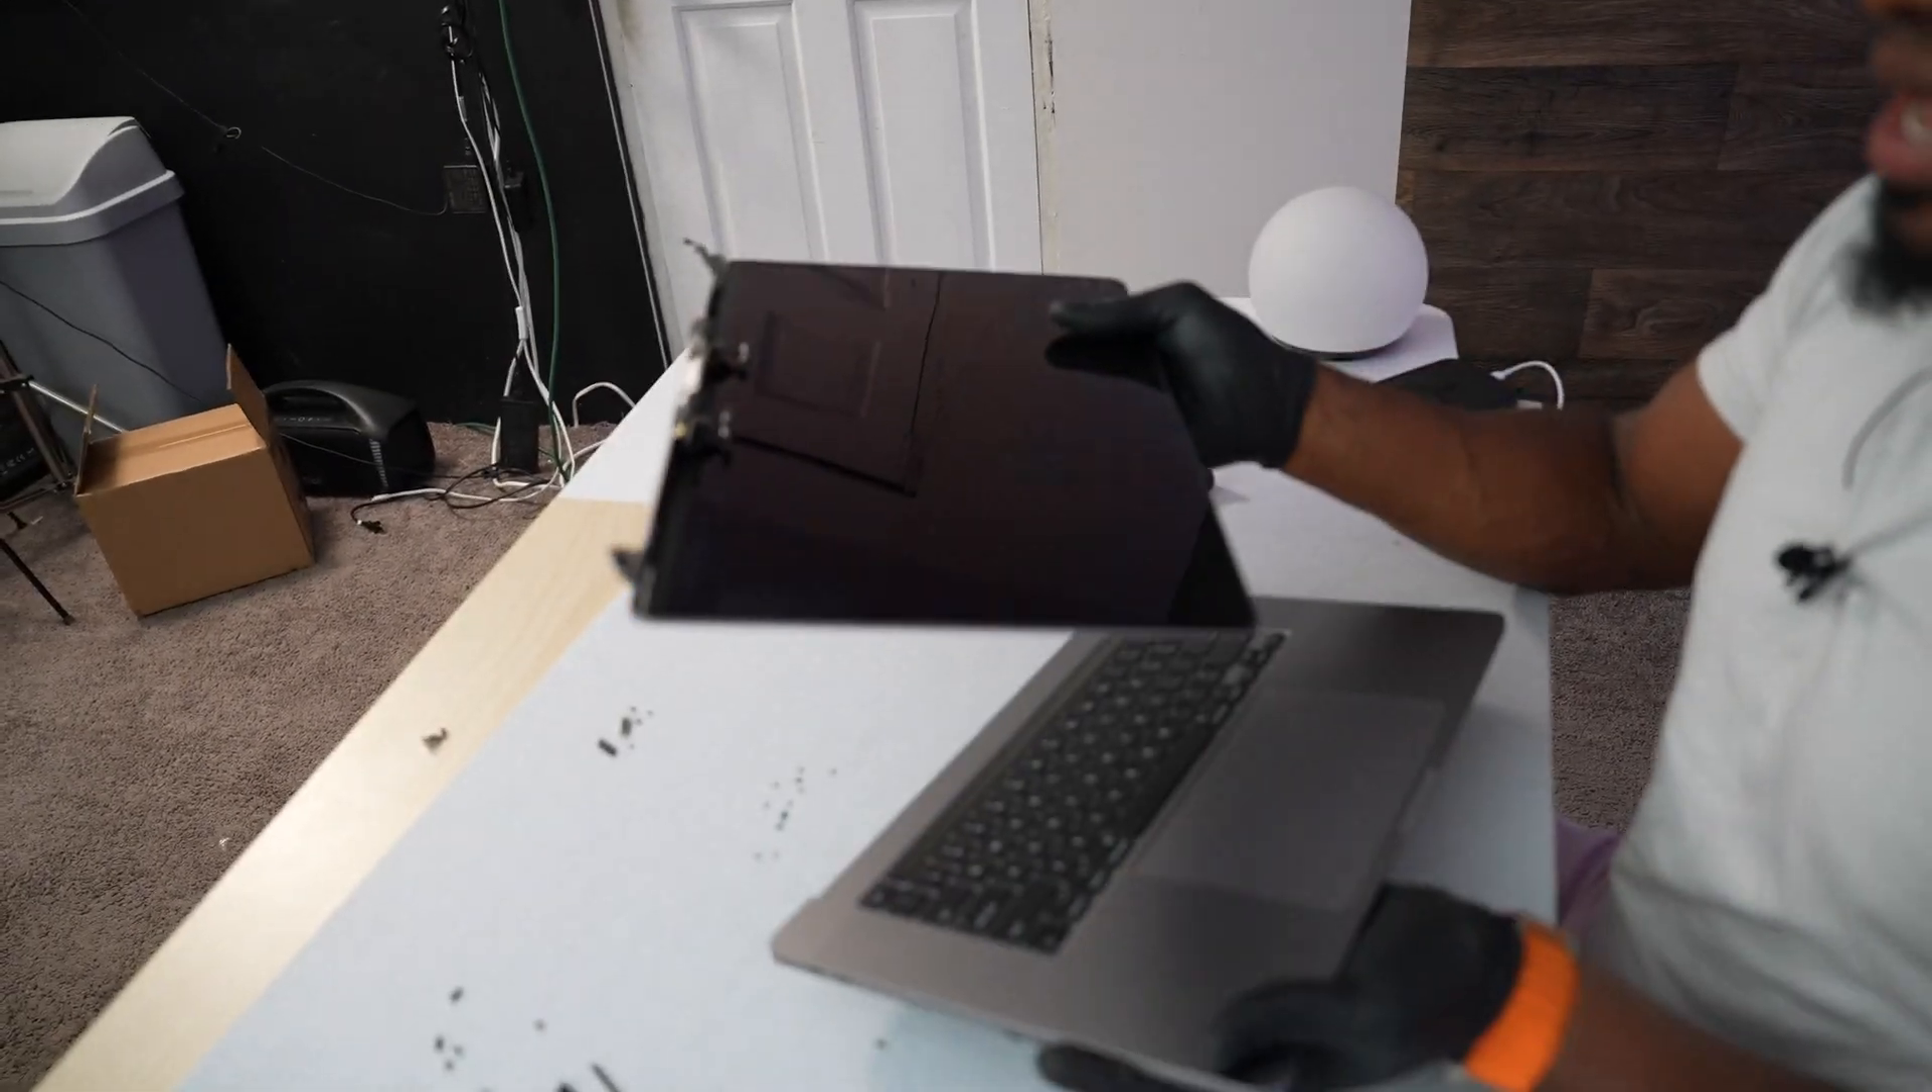As you can see we finally have the screen out guys.